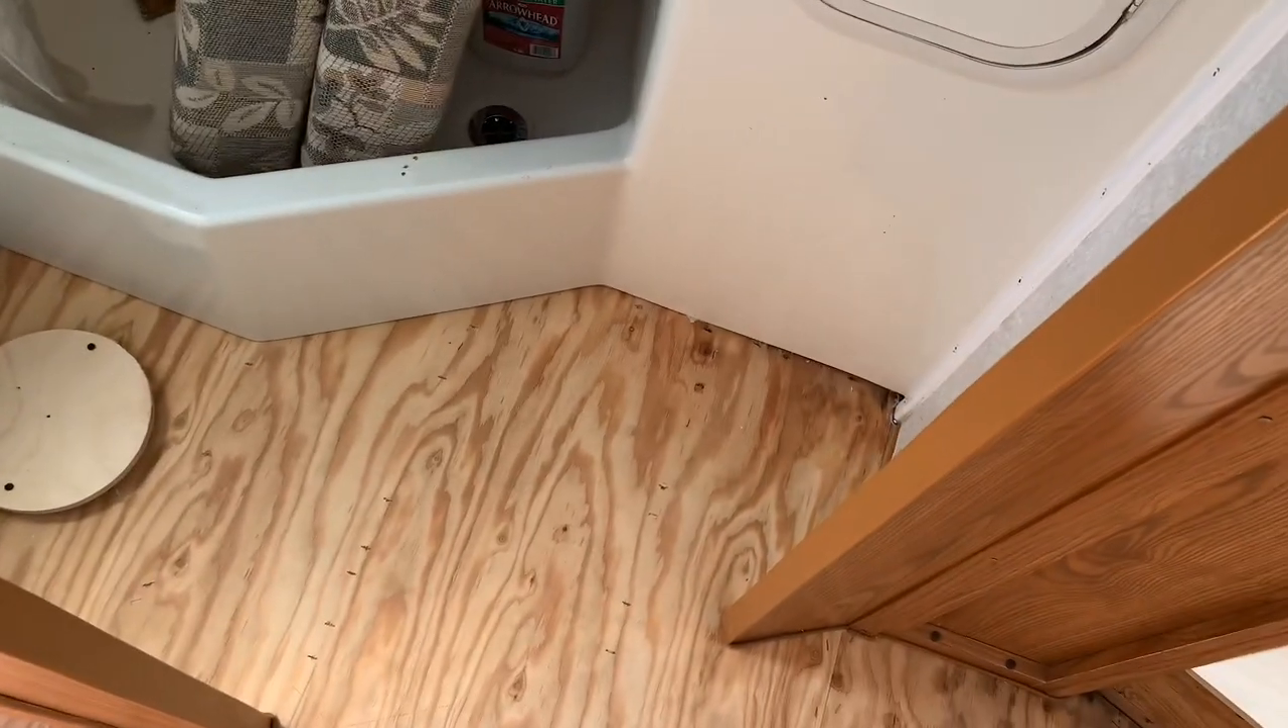Um got the flooring out of the bathroom got all the staples and stuff cleaned up and um again all of that junky uh molding that was there um all torn out.